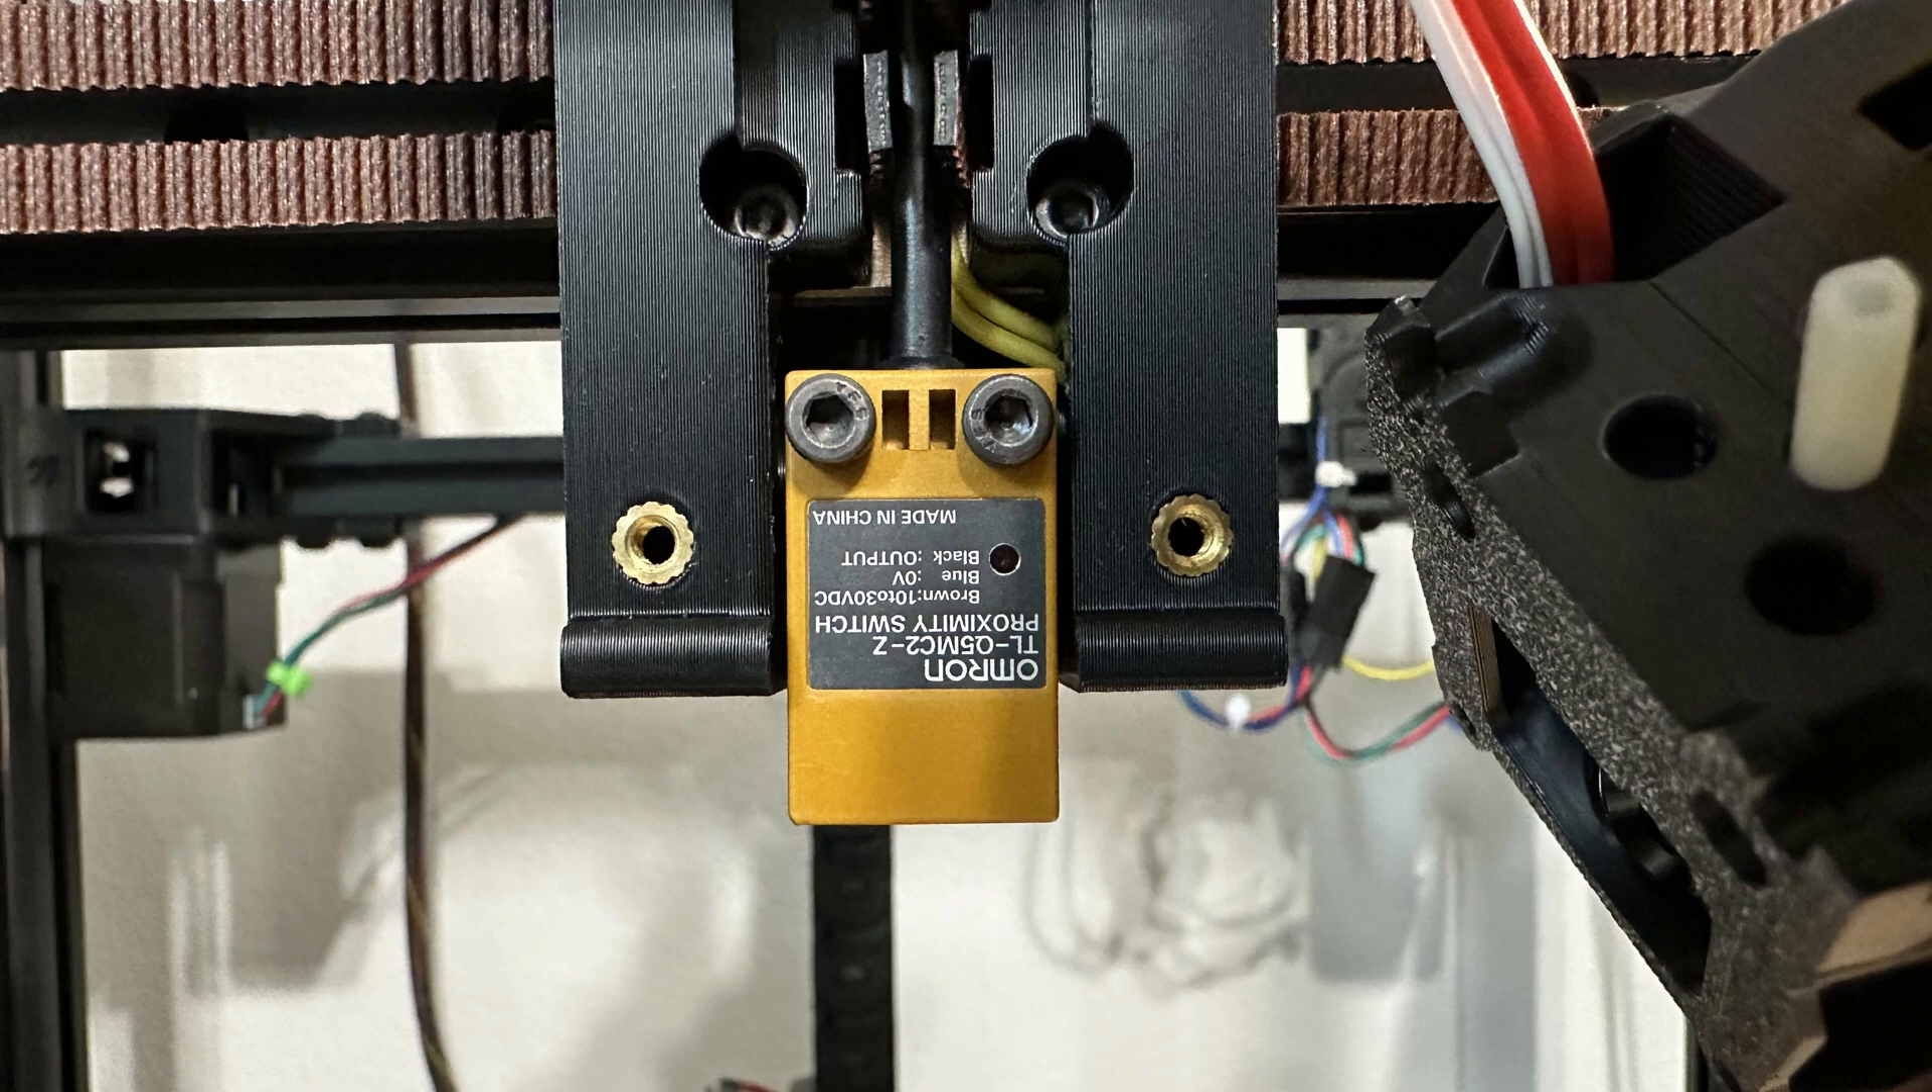I finally set it to where the OMRON sticker aligns with the X carriage bottom.